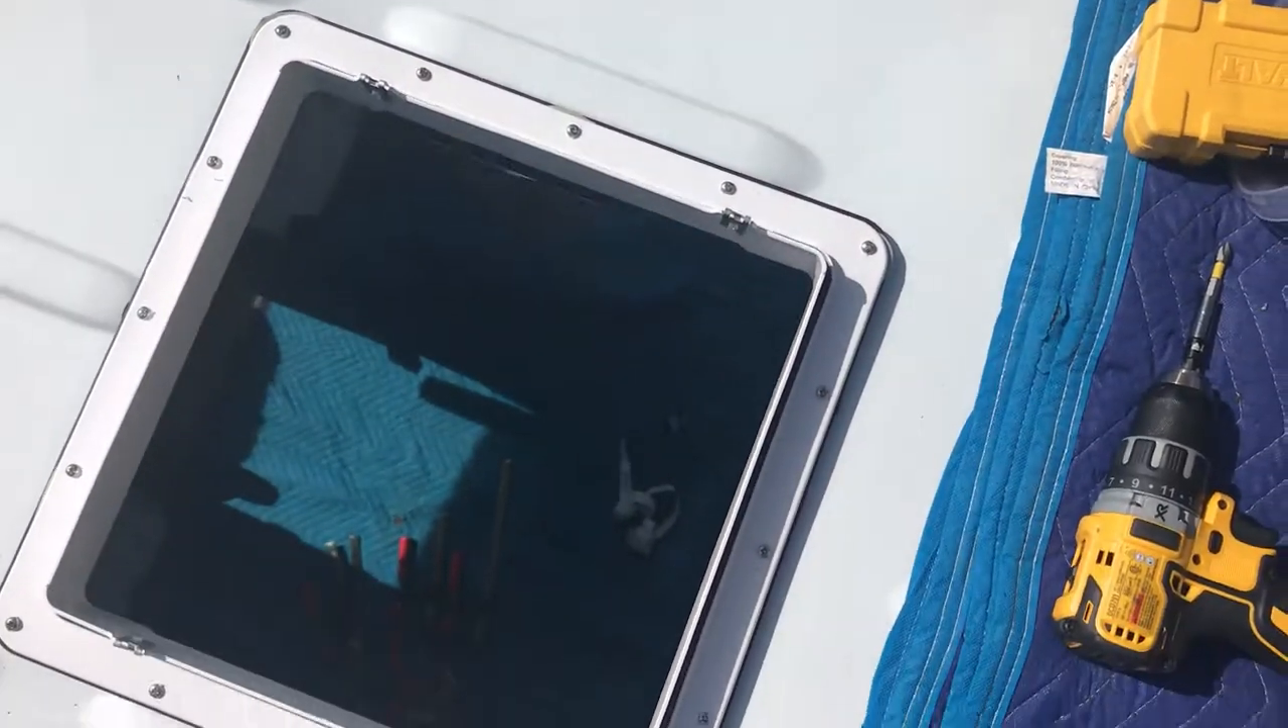So, there's the flange in with all the screws.